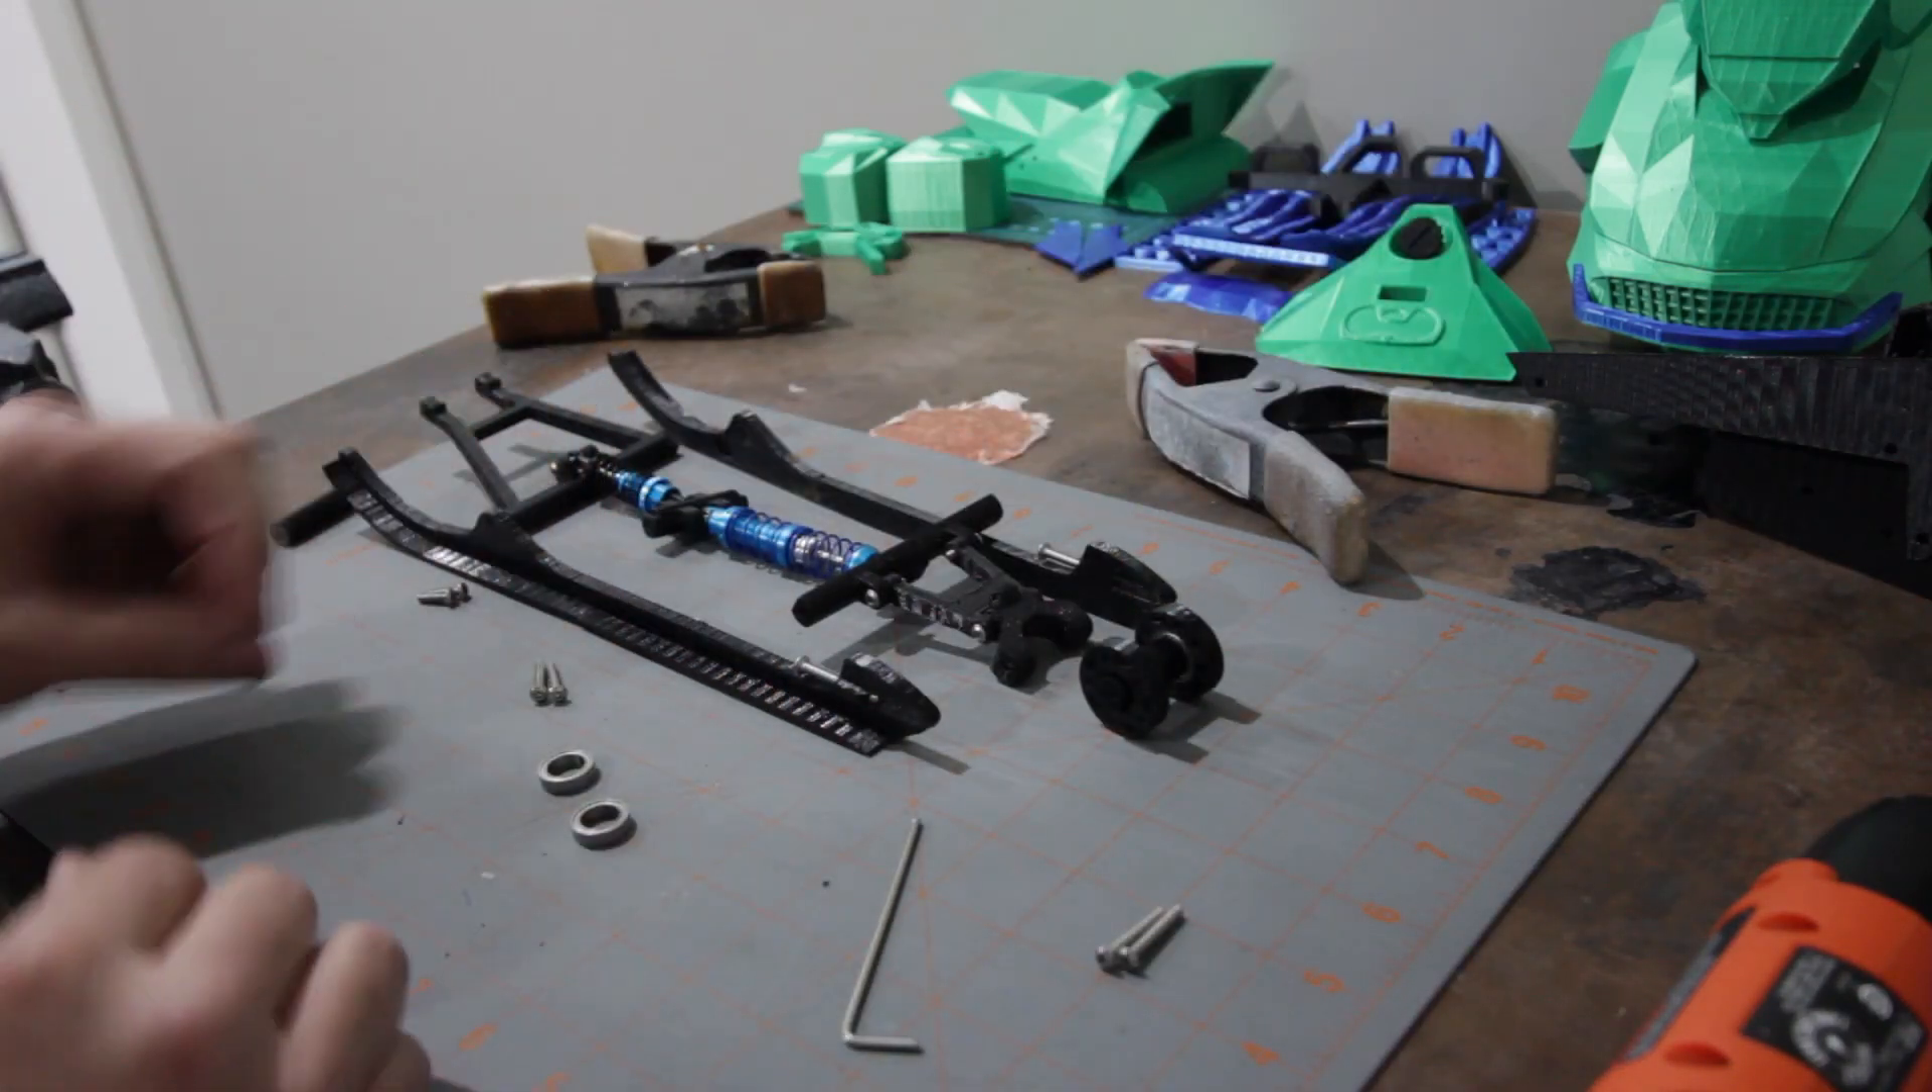Before we forget, we've still got these two bearings here.